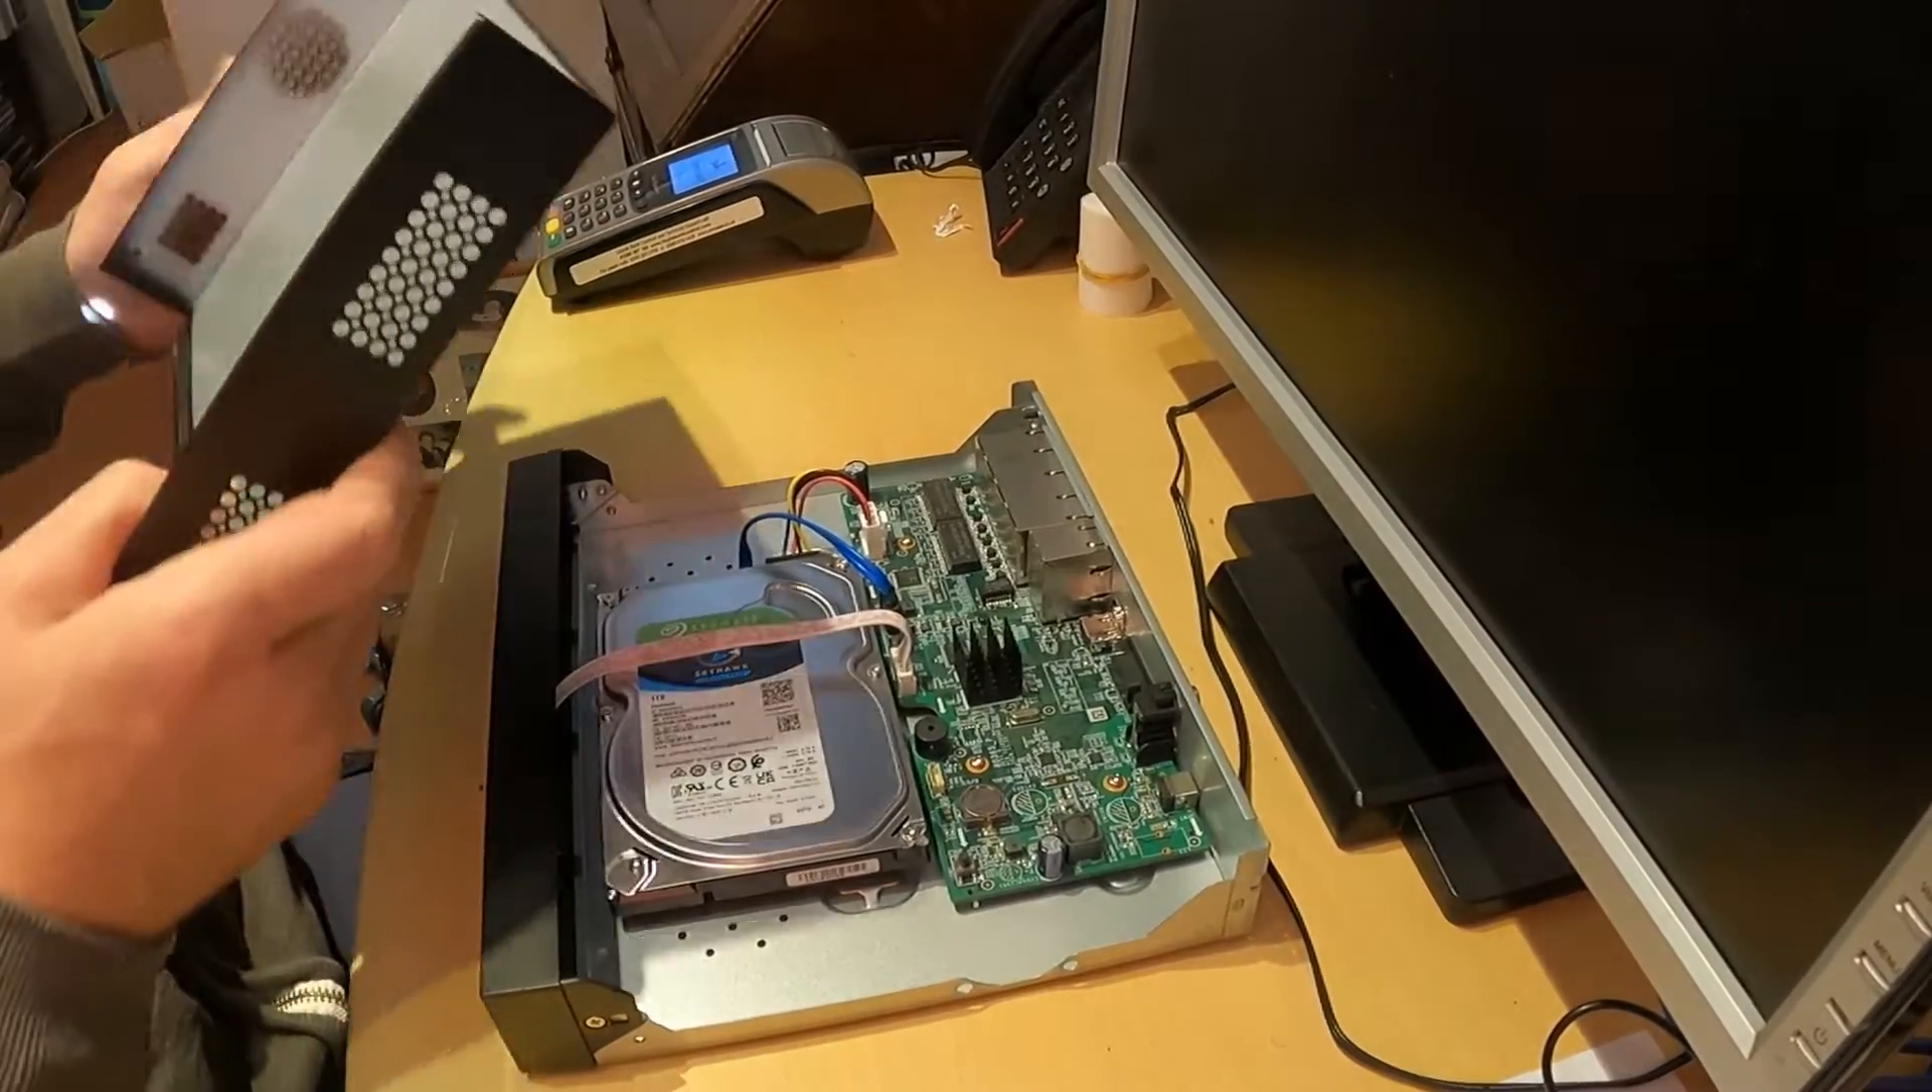Okay so now you've got the new hard drive put in um it's all attached at the bottom and the two cables here reattached just in the same way that we took the old one out.